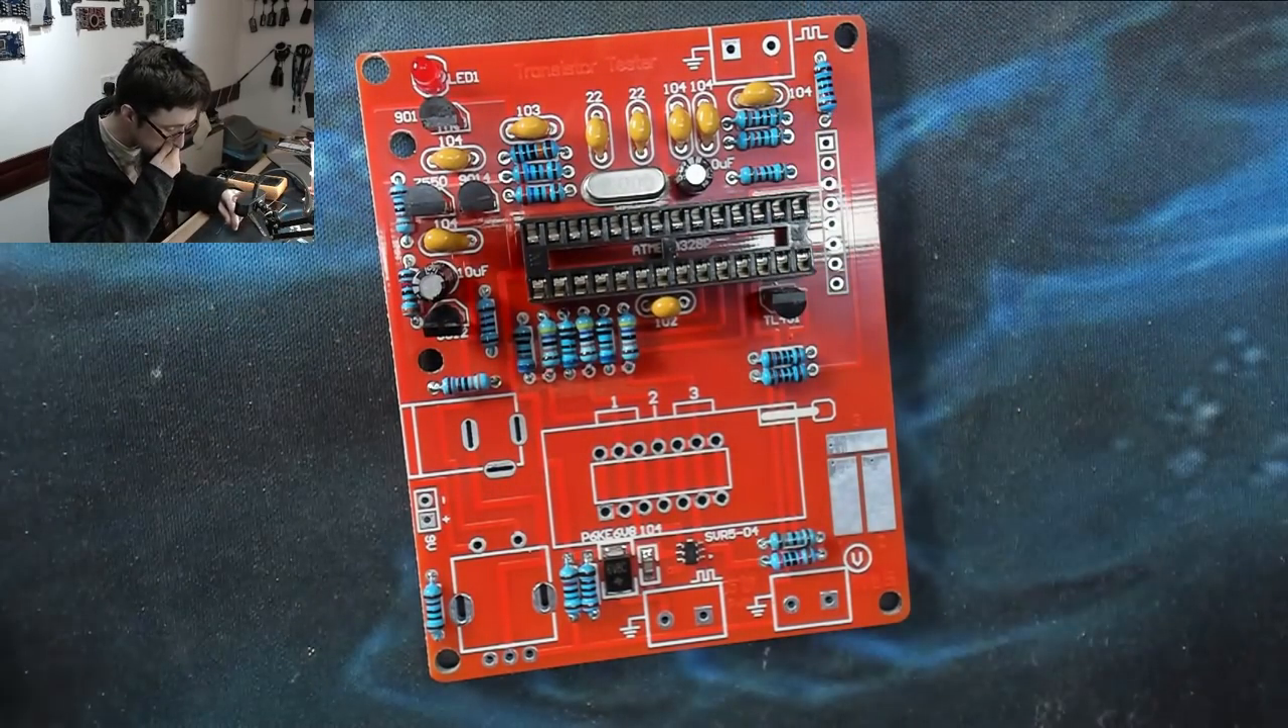Okay we're all done with our components we just got to put on the big stuff now.